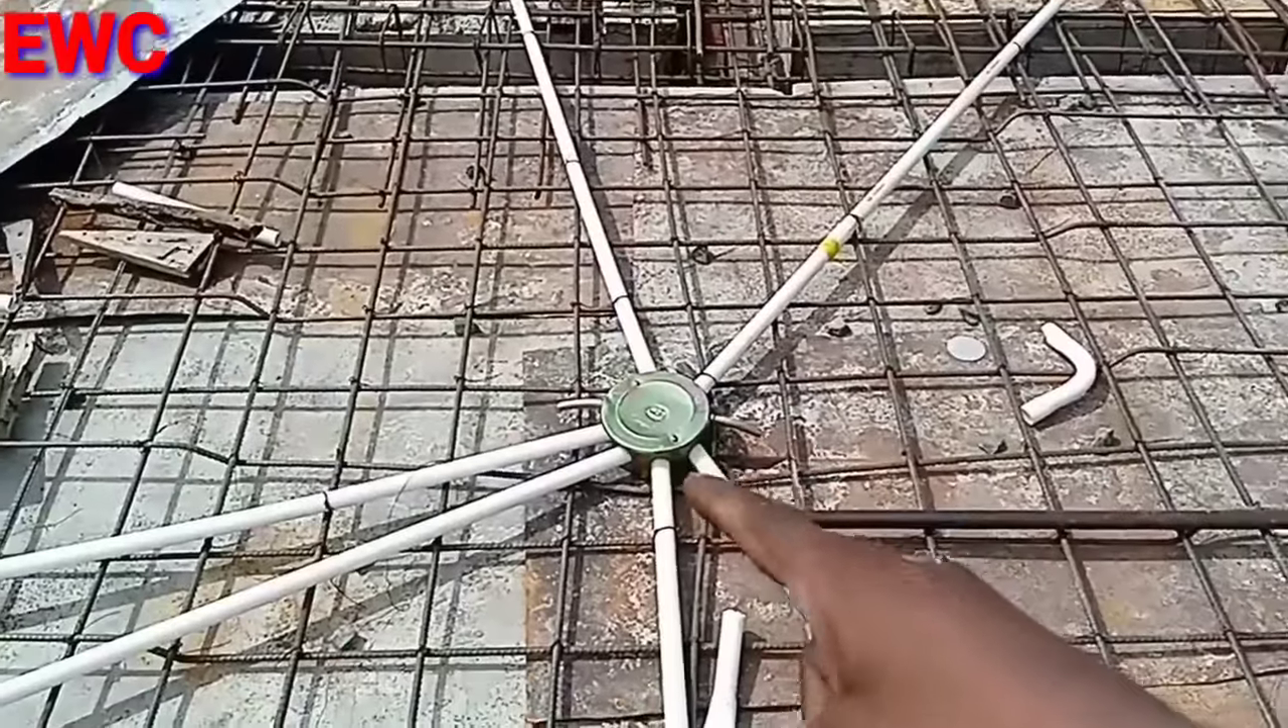तो हमने fan box लगा दिया है plus pipe भी लगा दिया है।